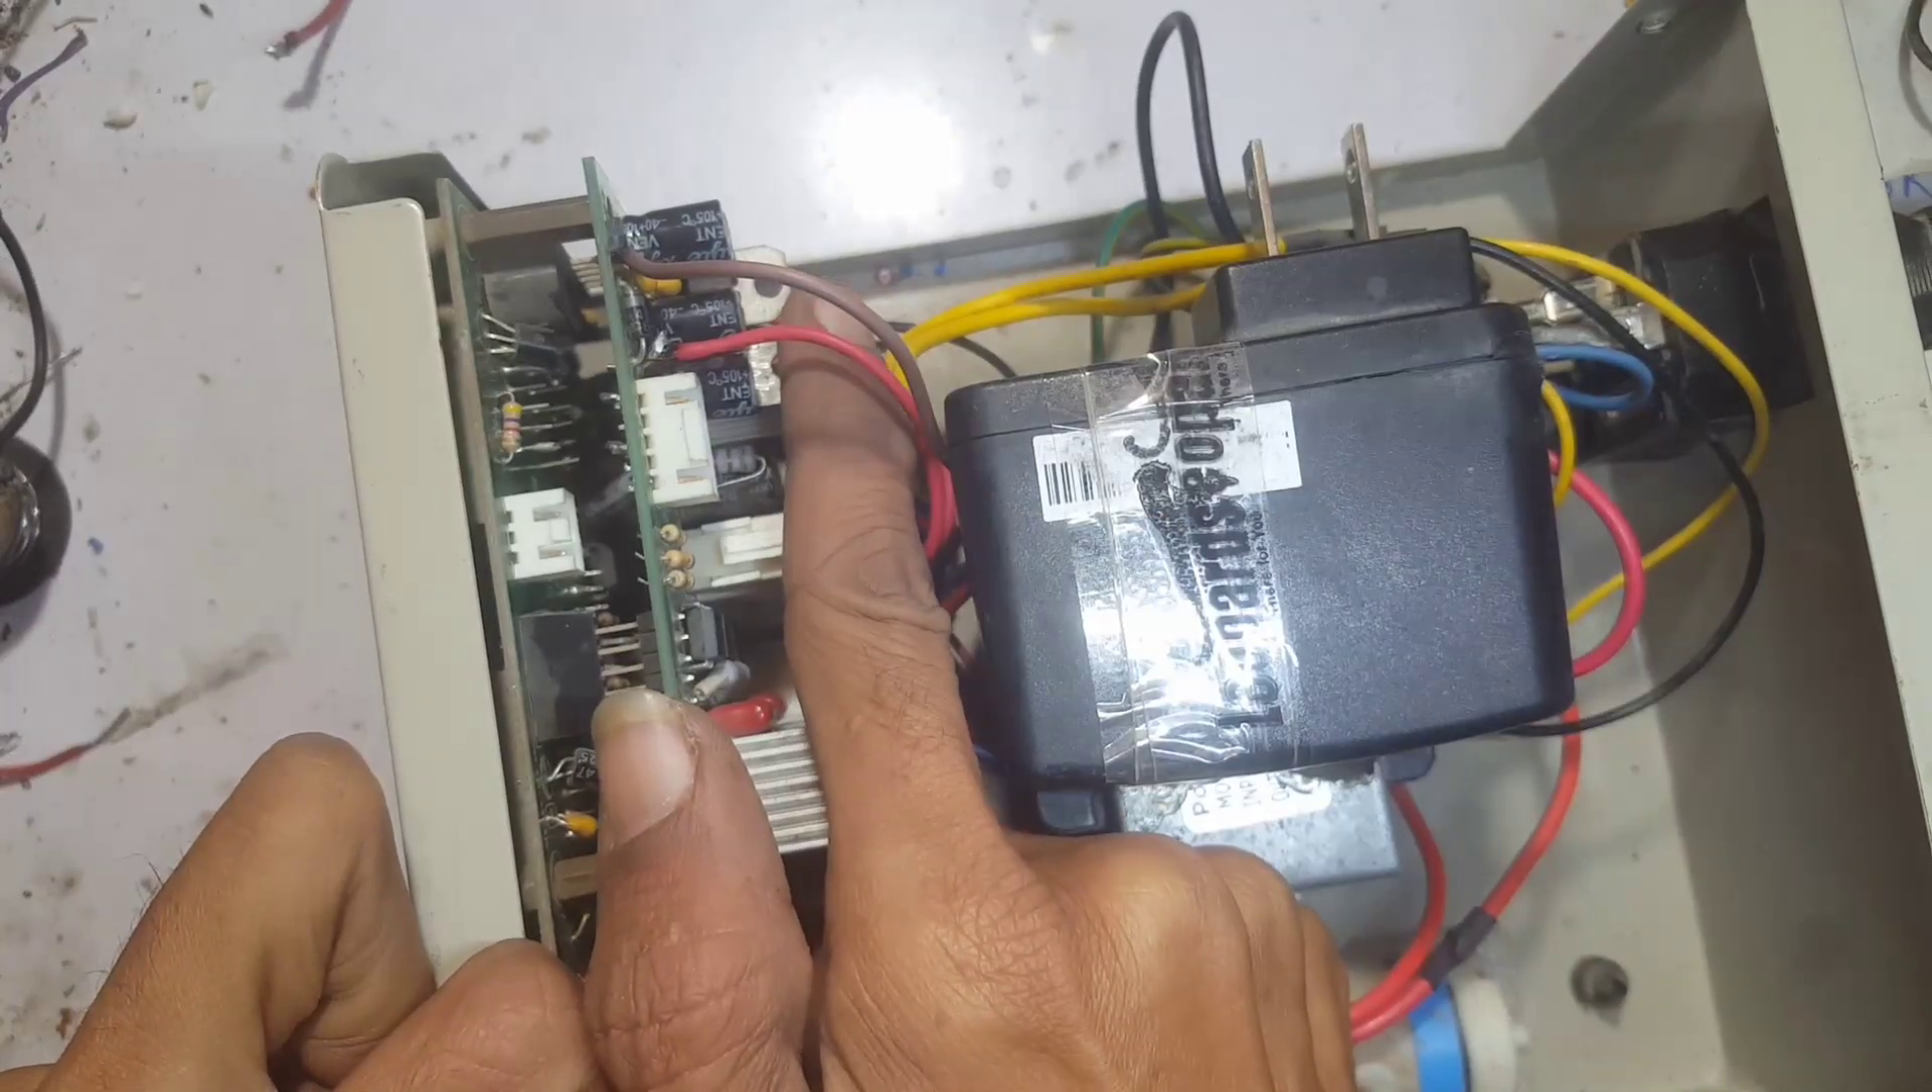میں نے اس اڈاپٹر کو یہاں پہ لگا دیا ہے۔